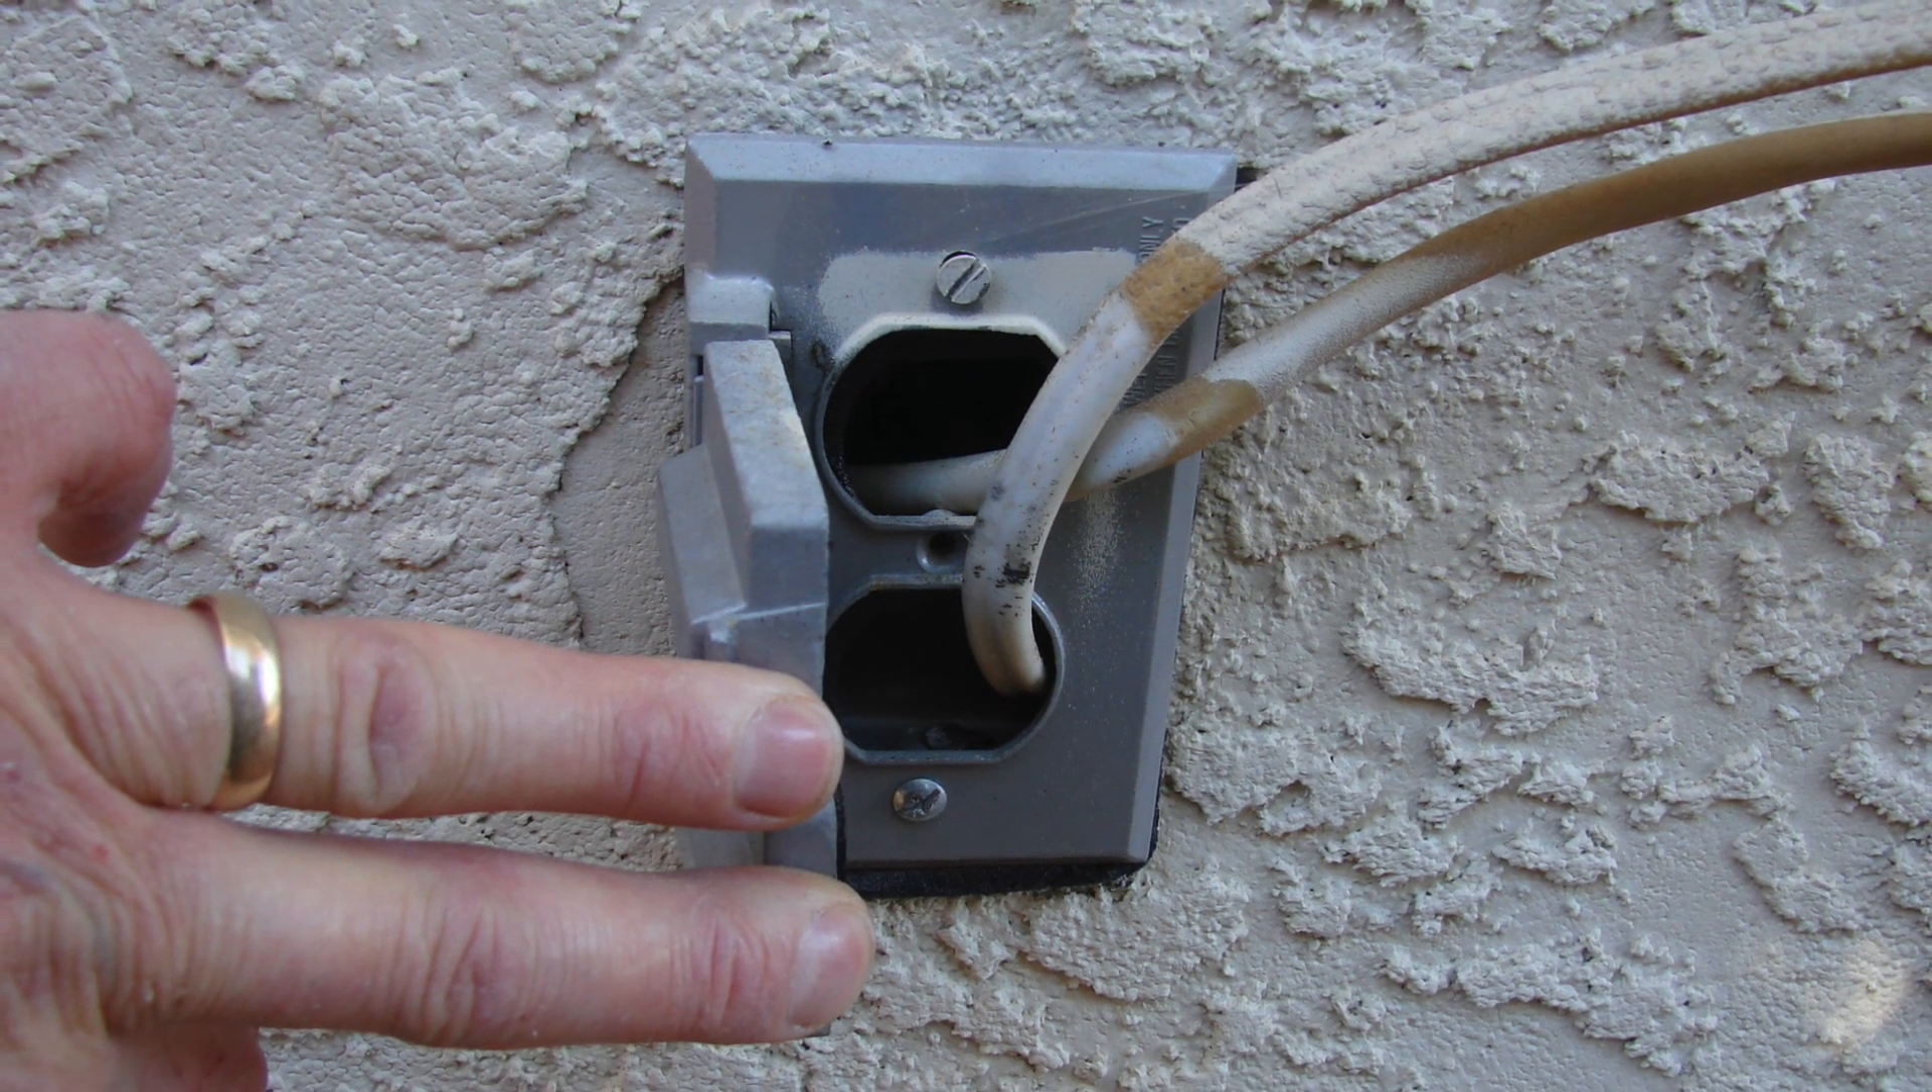Somebody's removed the duplex receptacle that was there in the box and decided to just go ahead and continue on with the circuit wiring unprotected and on the surface.